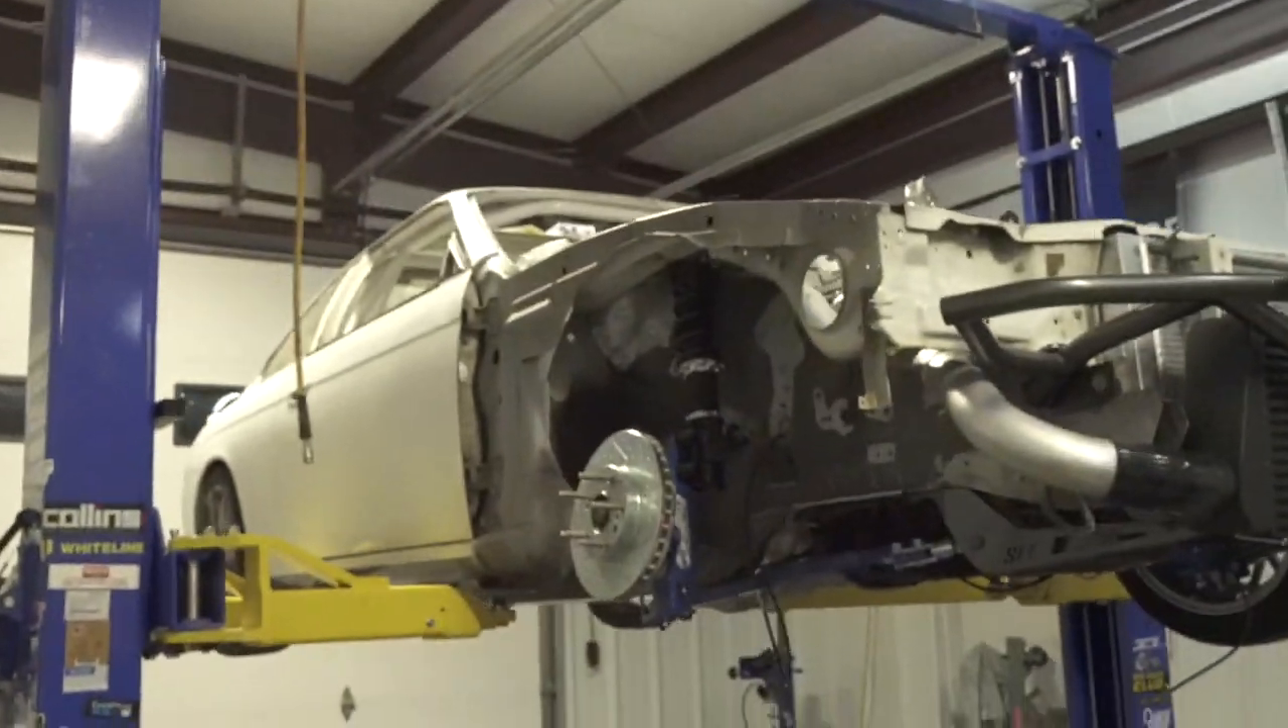I already got the front wheel off i had the old one already off so i'm gonna go ahead and bolt it up.